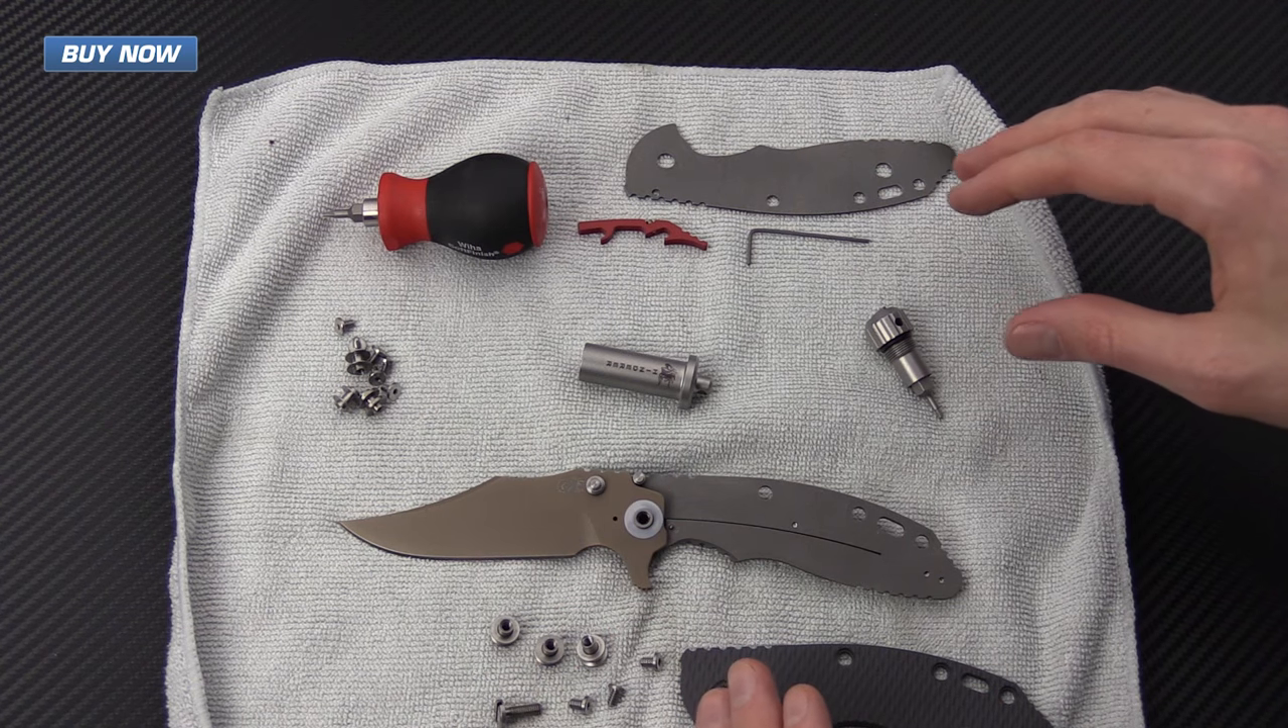We've got the knife basically fully disassembled here.